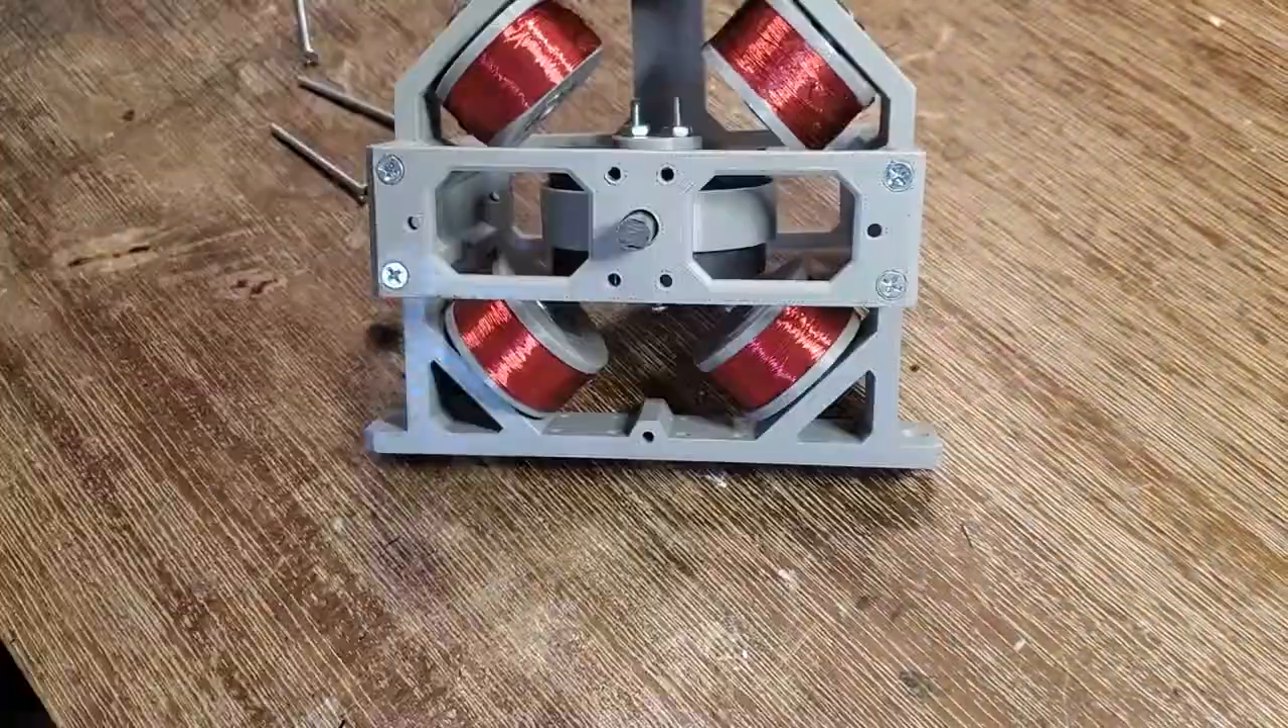So here I've installed the coils in the frame, and I bolt everything together.